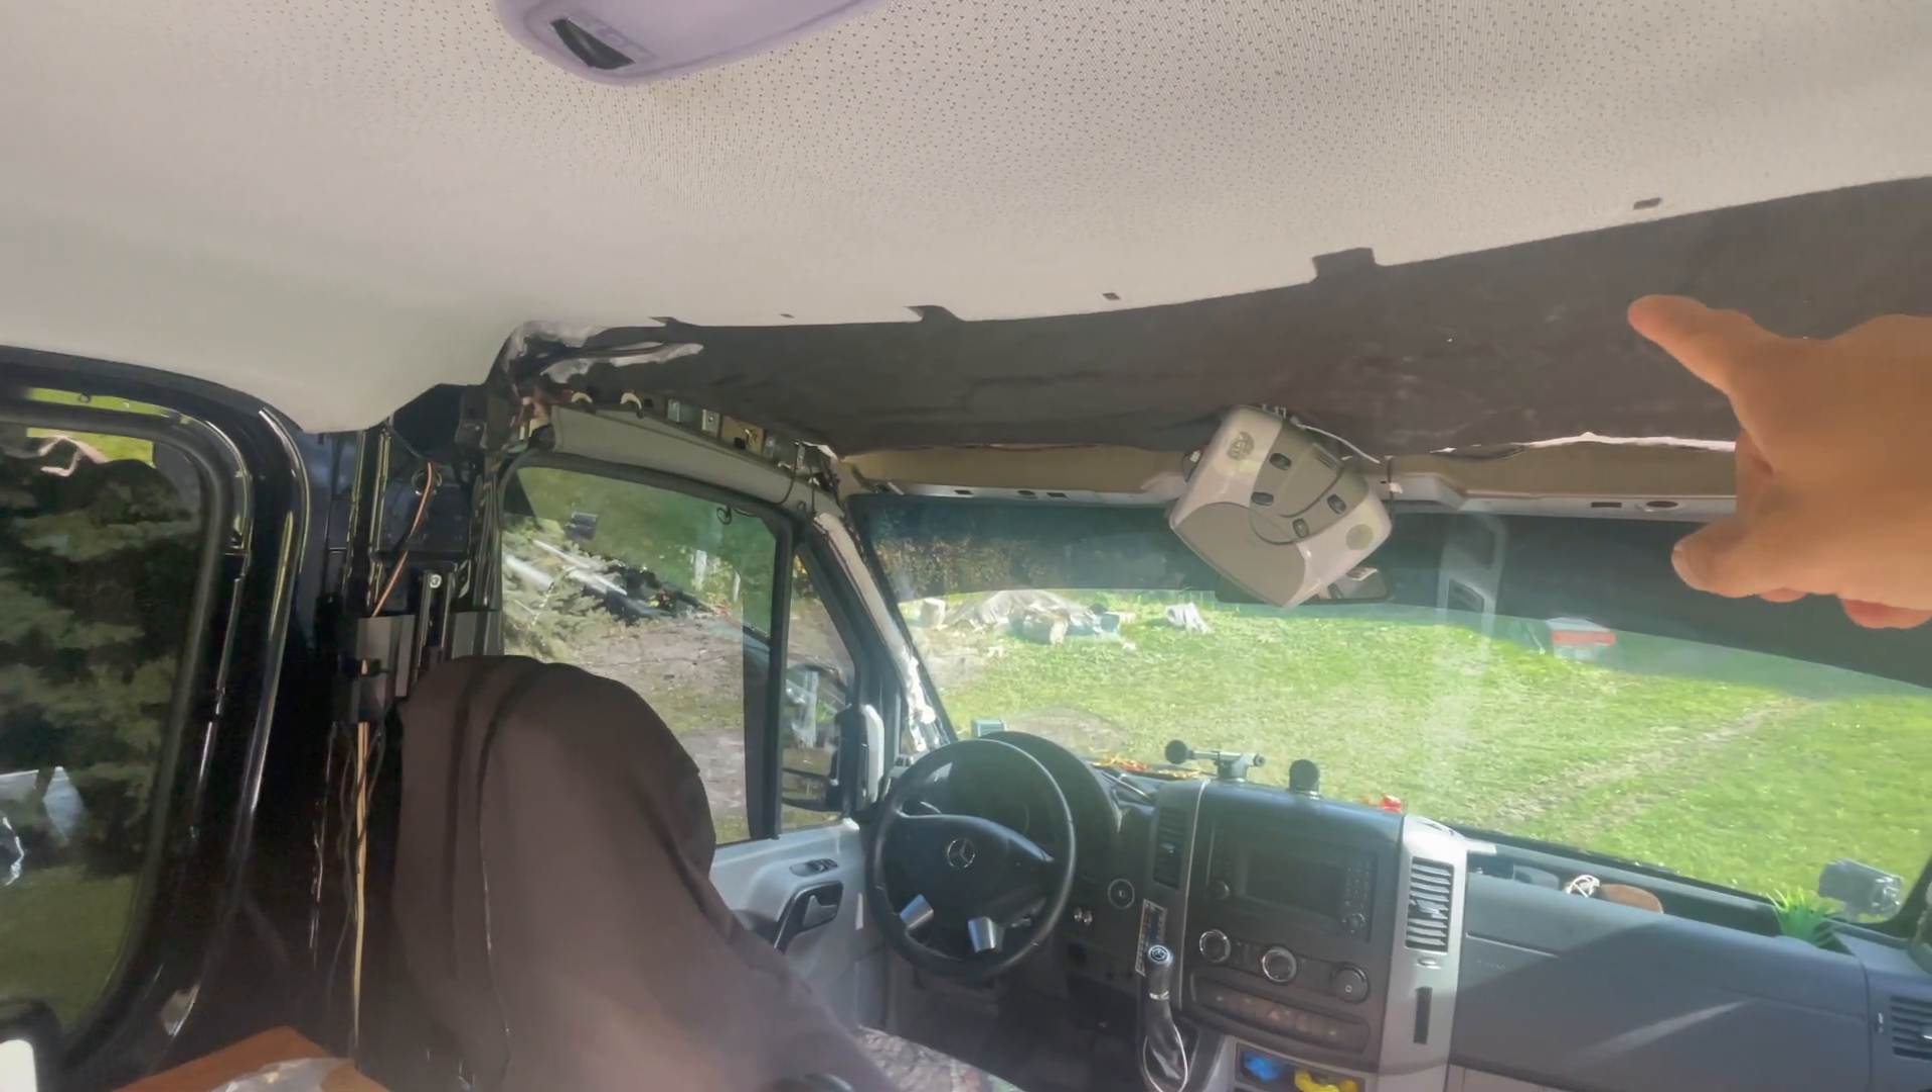I already have the front headliner removed from the previous video where I was installing the 54-inch LED light bar.